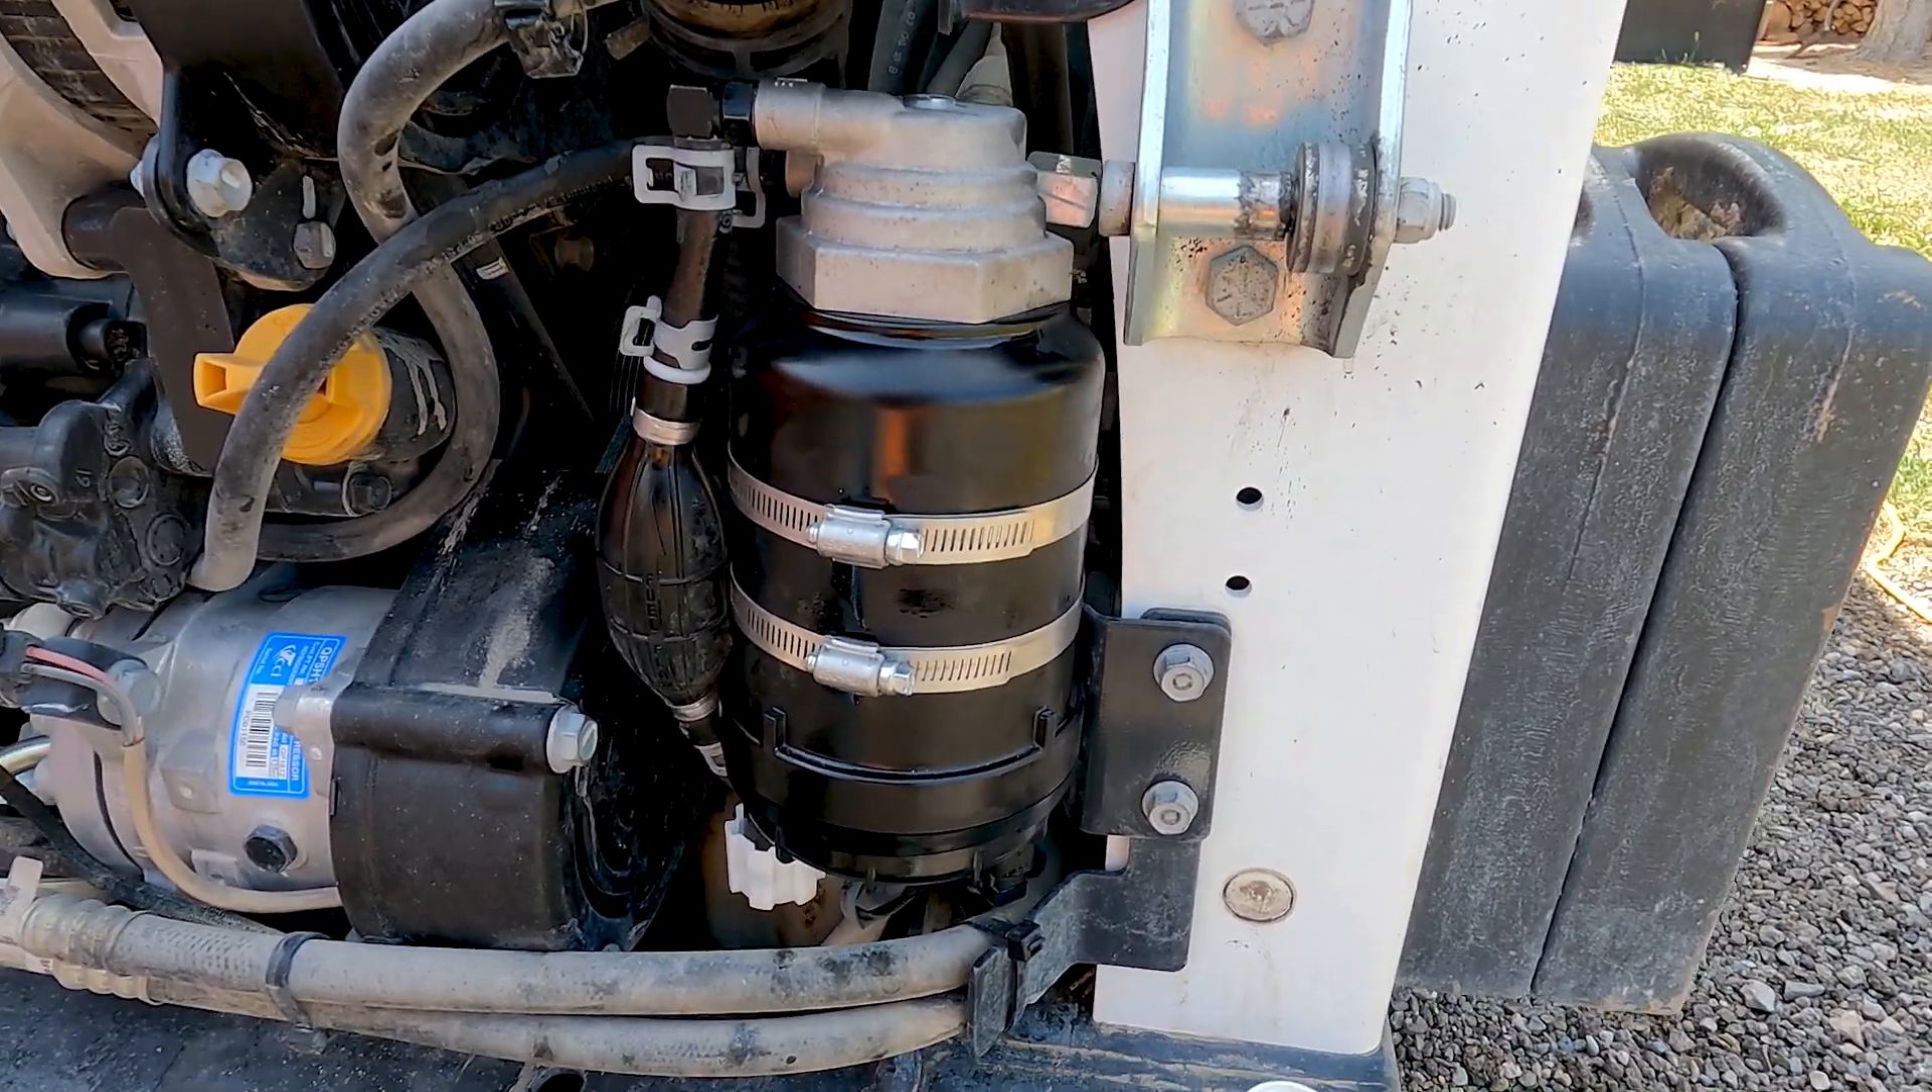So there's our new fuel filter installed.